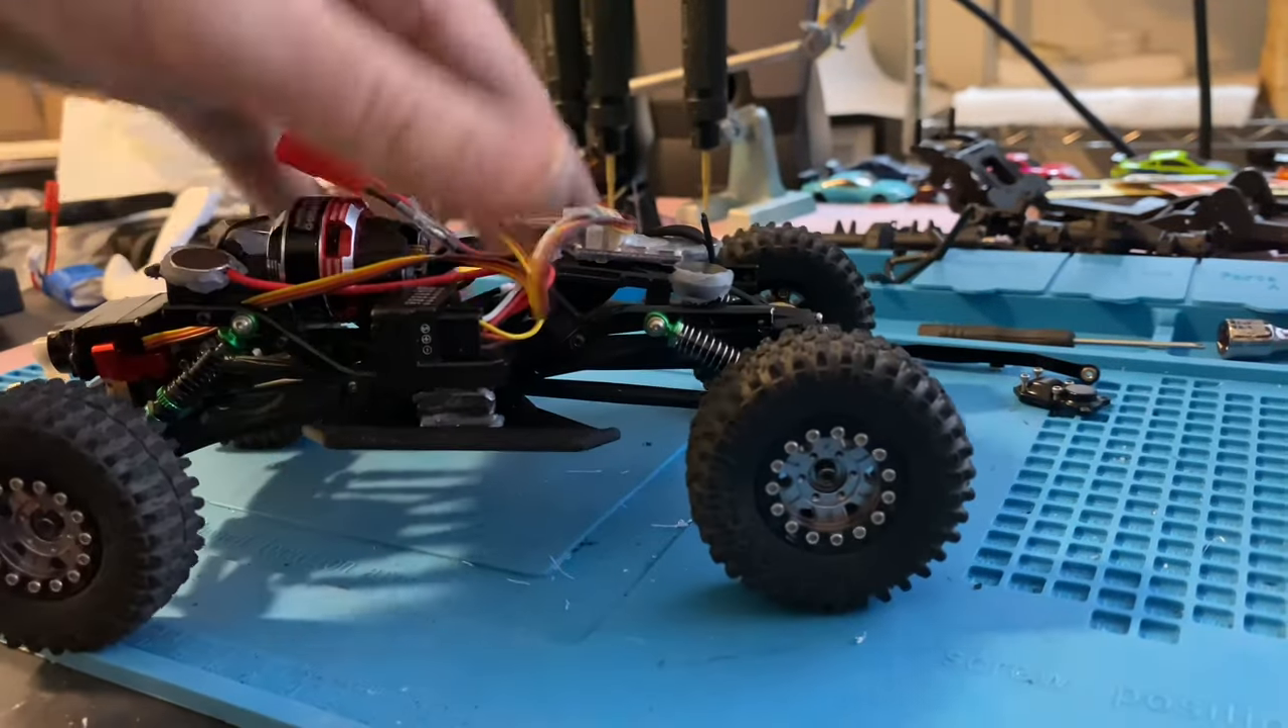We got the wheels and tires back on we're all mounted up.